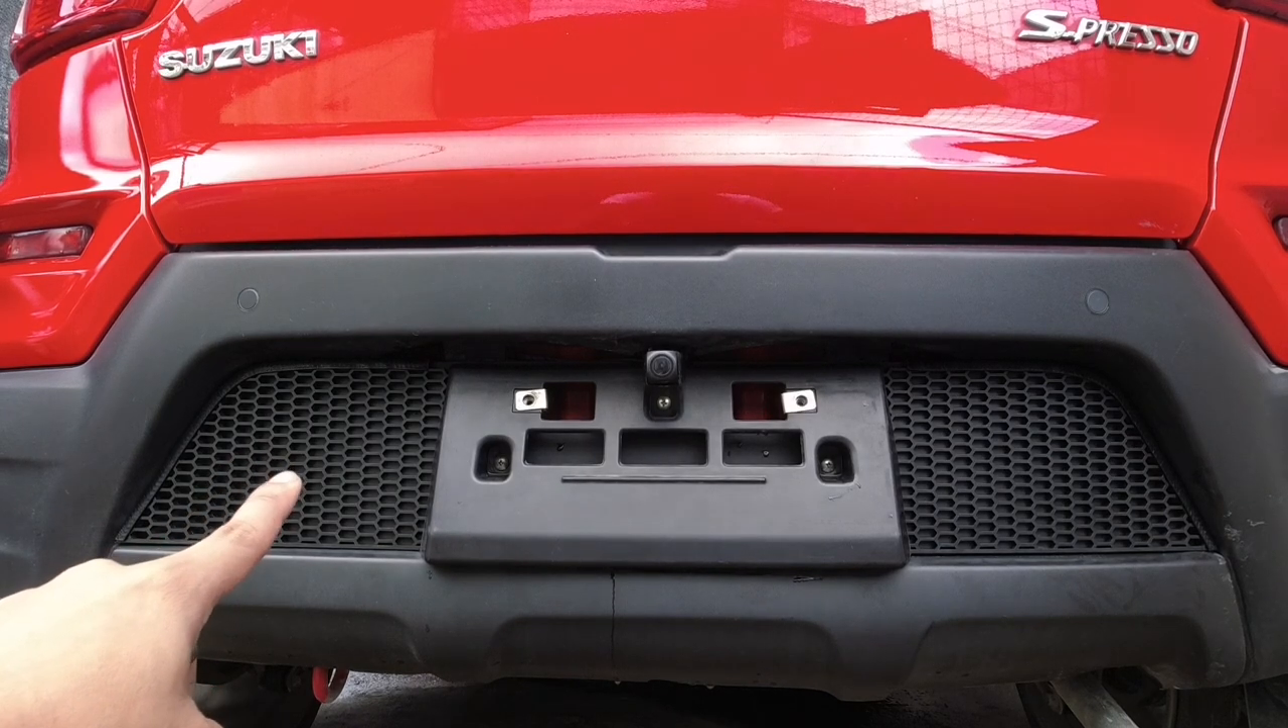Ganto naman yung itsura kapag naikabit na natin yung mesh grill.